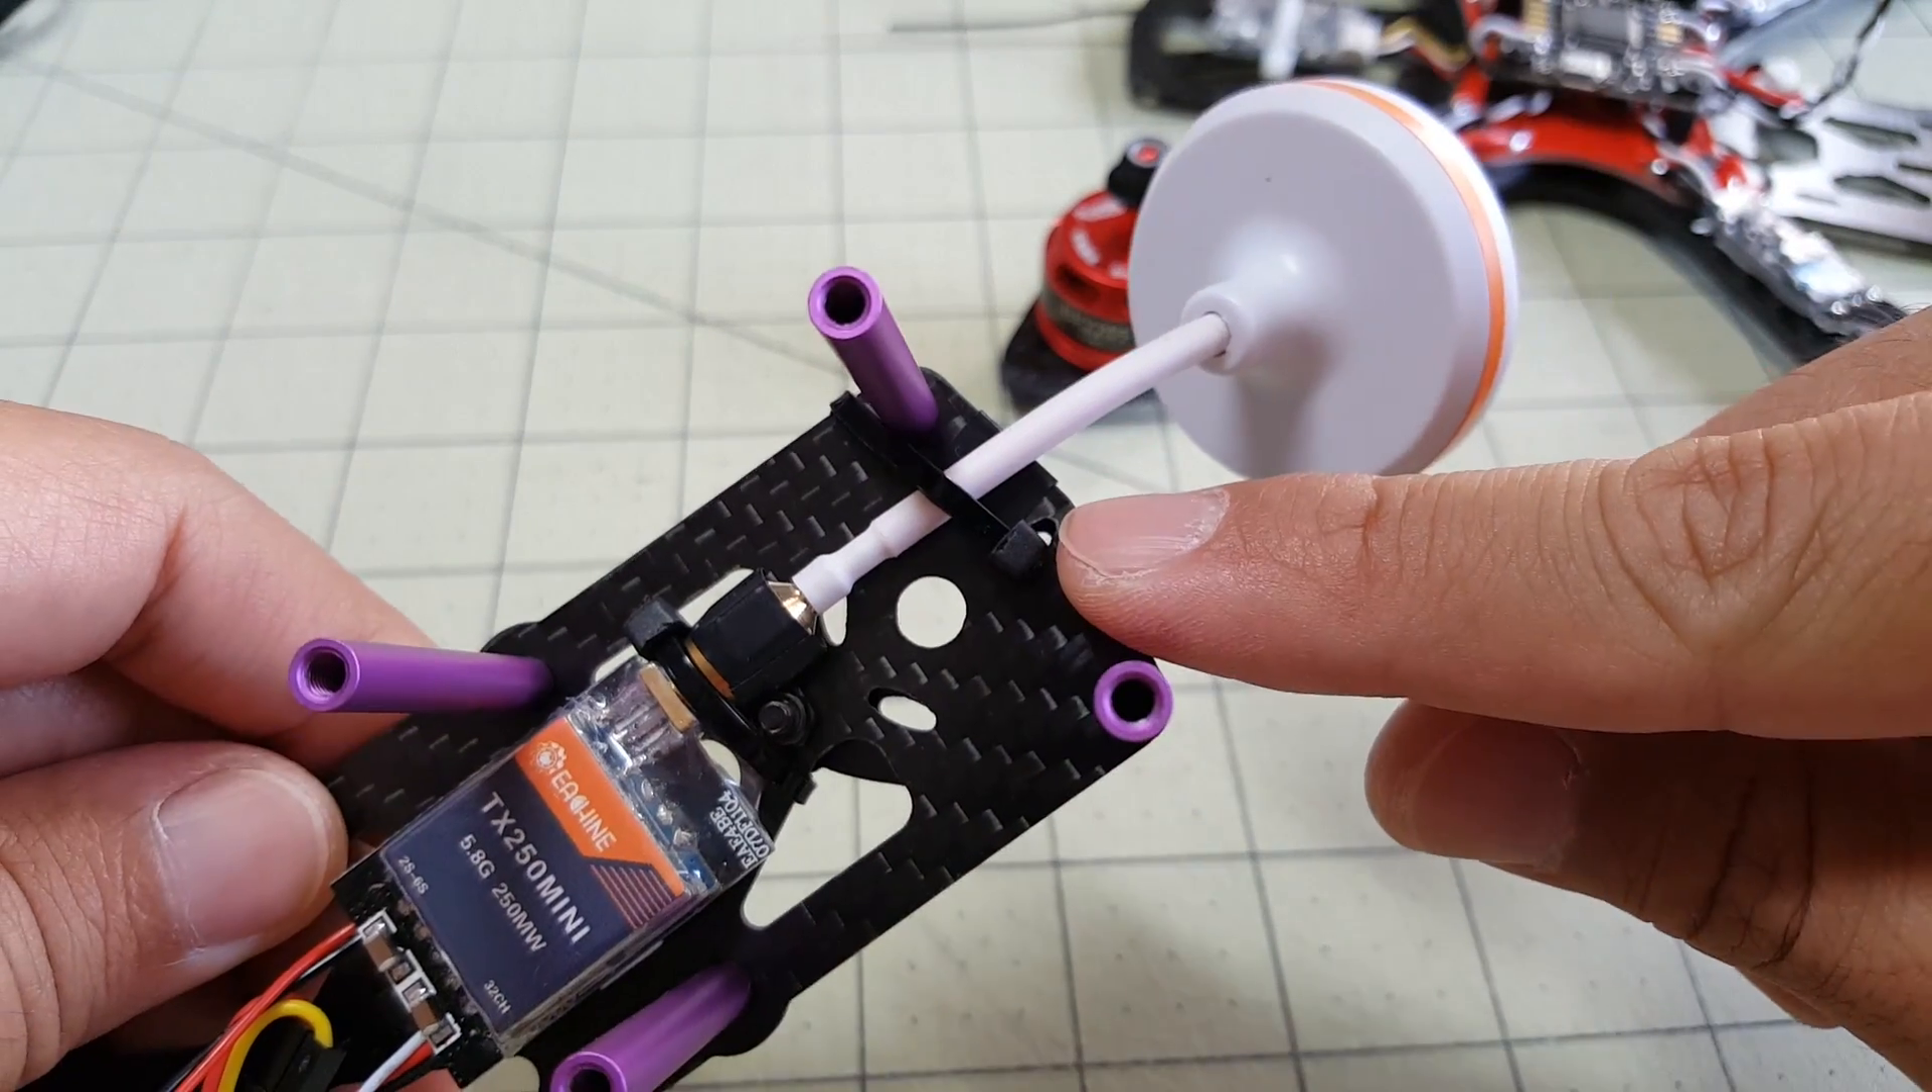Uh, I've got my video transmitter zip tied here to the bottom of the top plate and the antenna zip tied on the back over here.